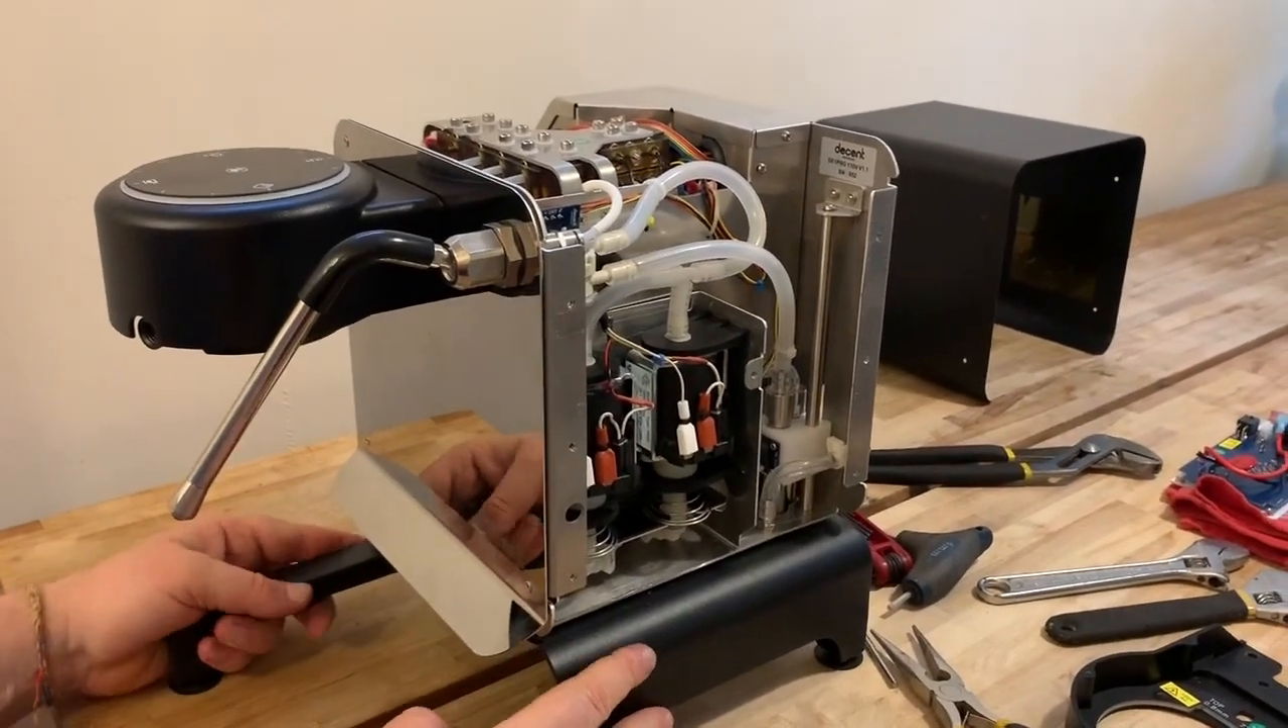So we have completed the project aside from reinstalling the main cover which is just those four t10 screws on either side and we'll get to that next.